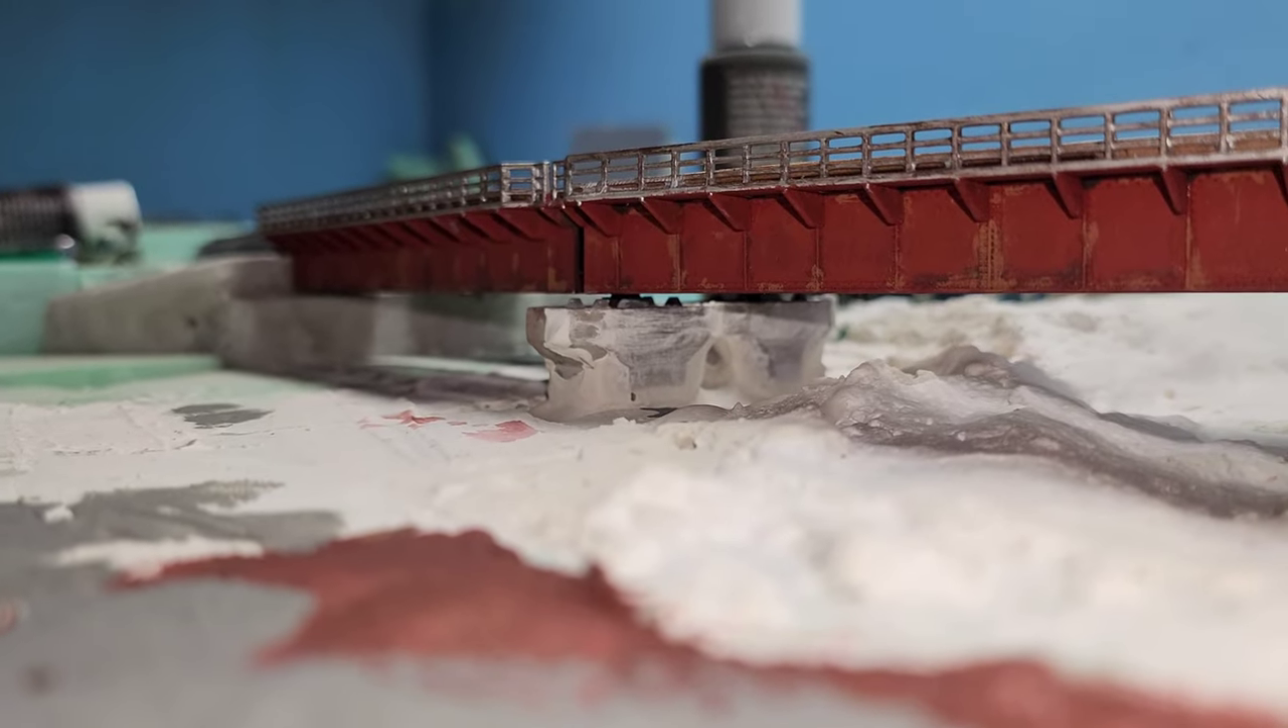So here is with the bridge back in place with the bridge sitting on the piers.